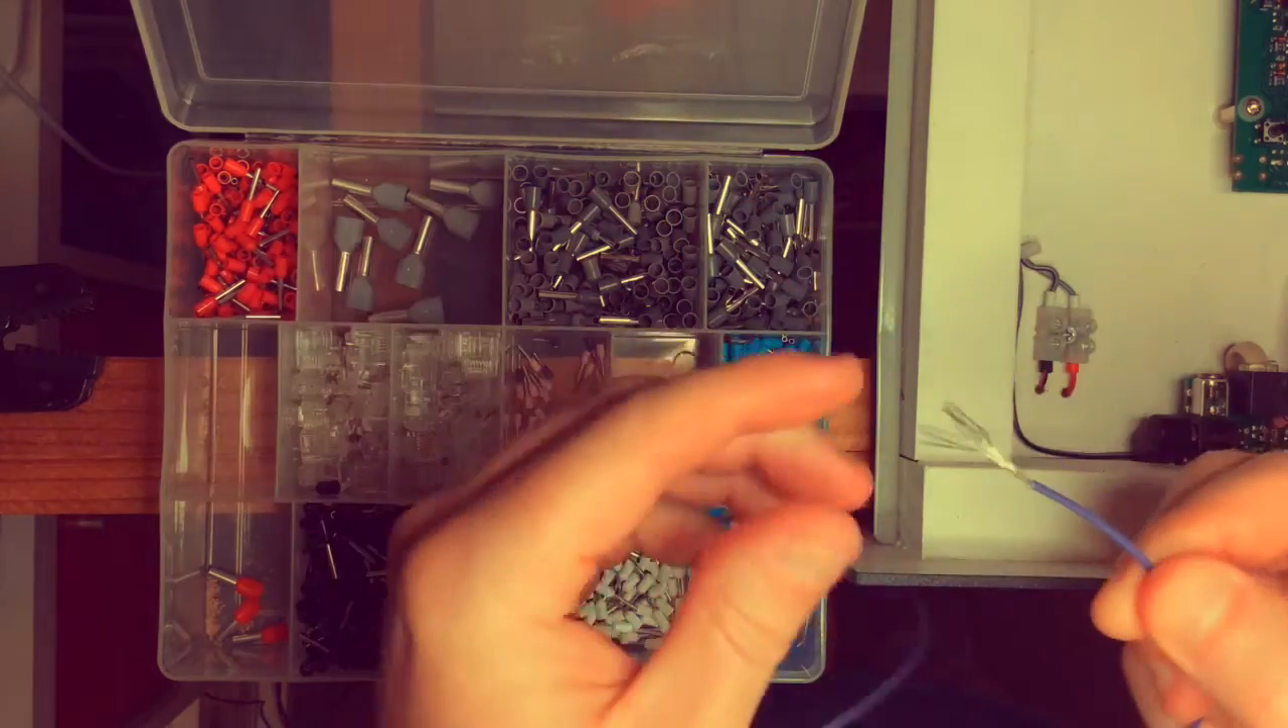Here we have a wire that has not been crimped yet.